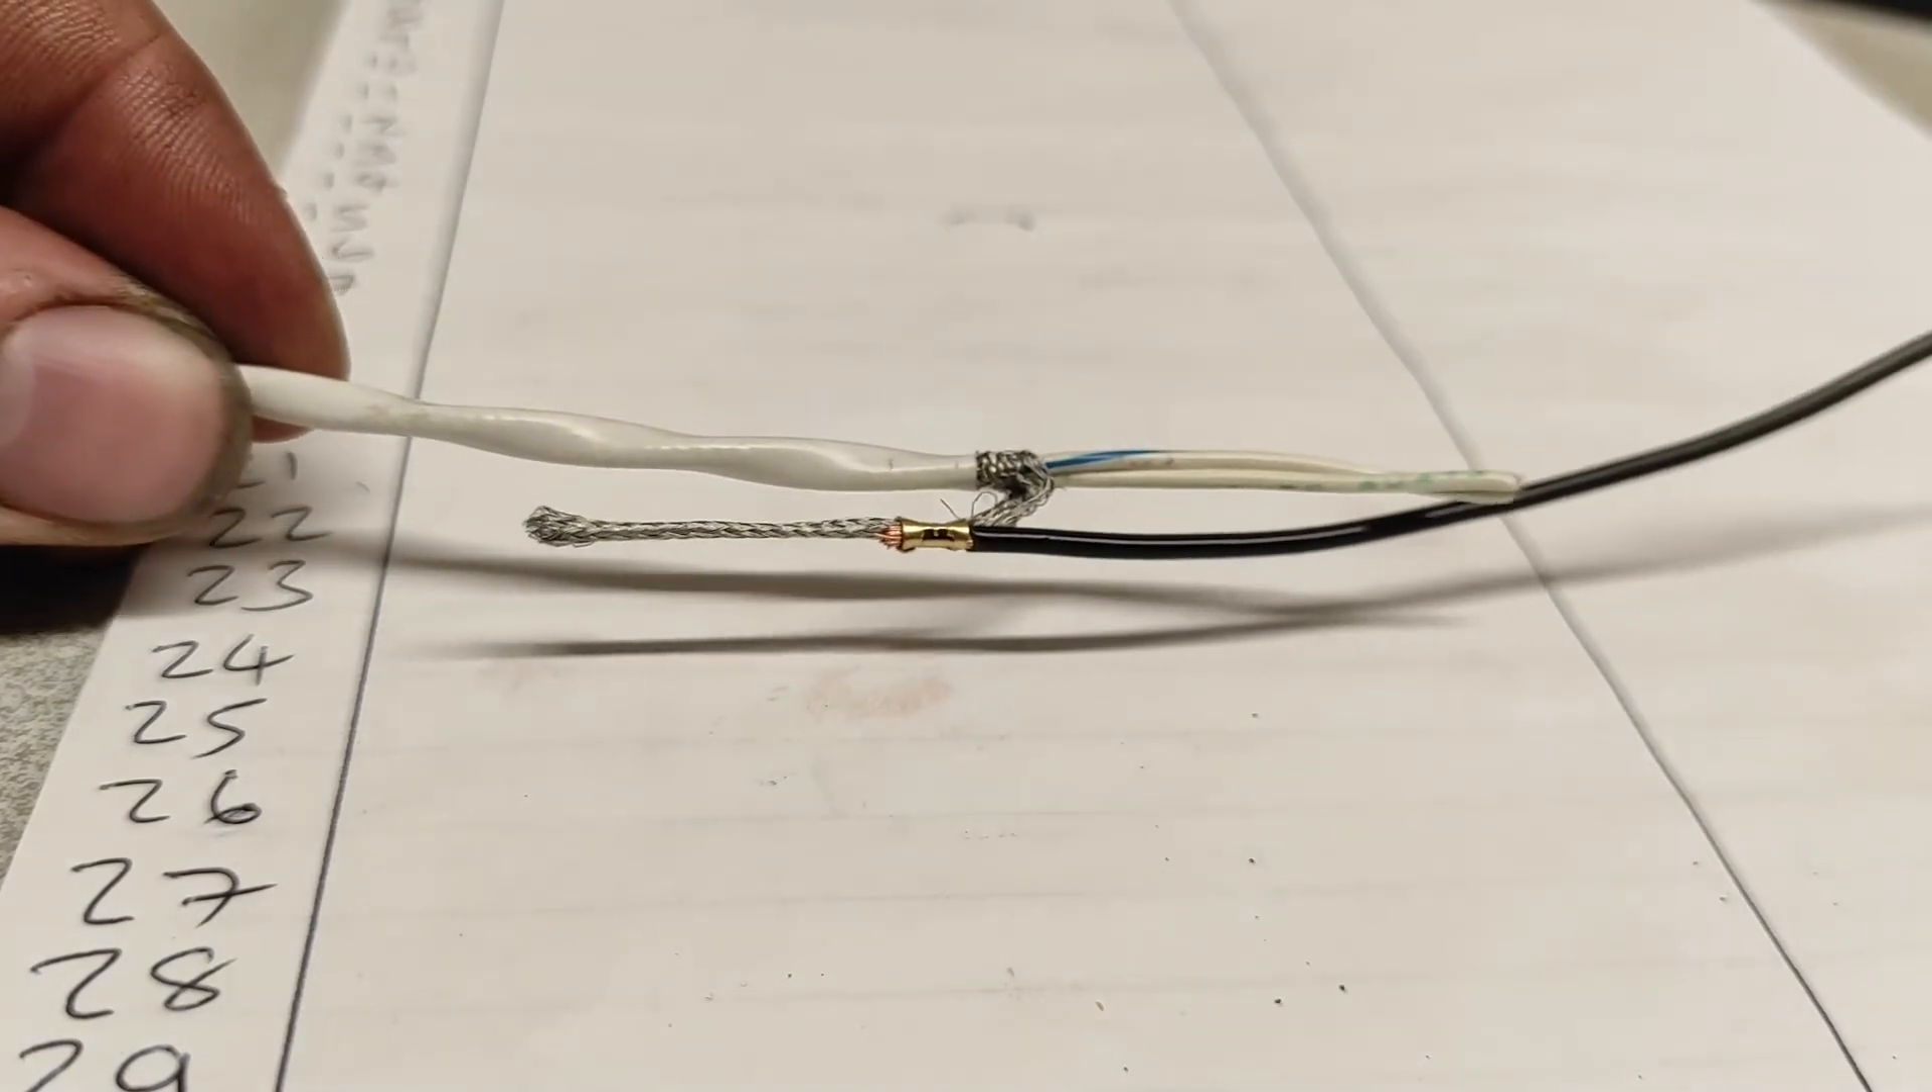Right there you can see my cable there is crimped onto my shielding.